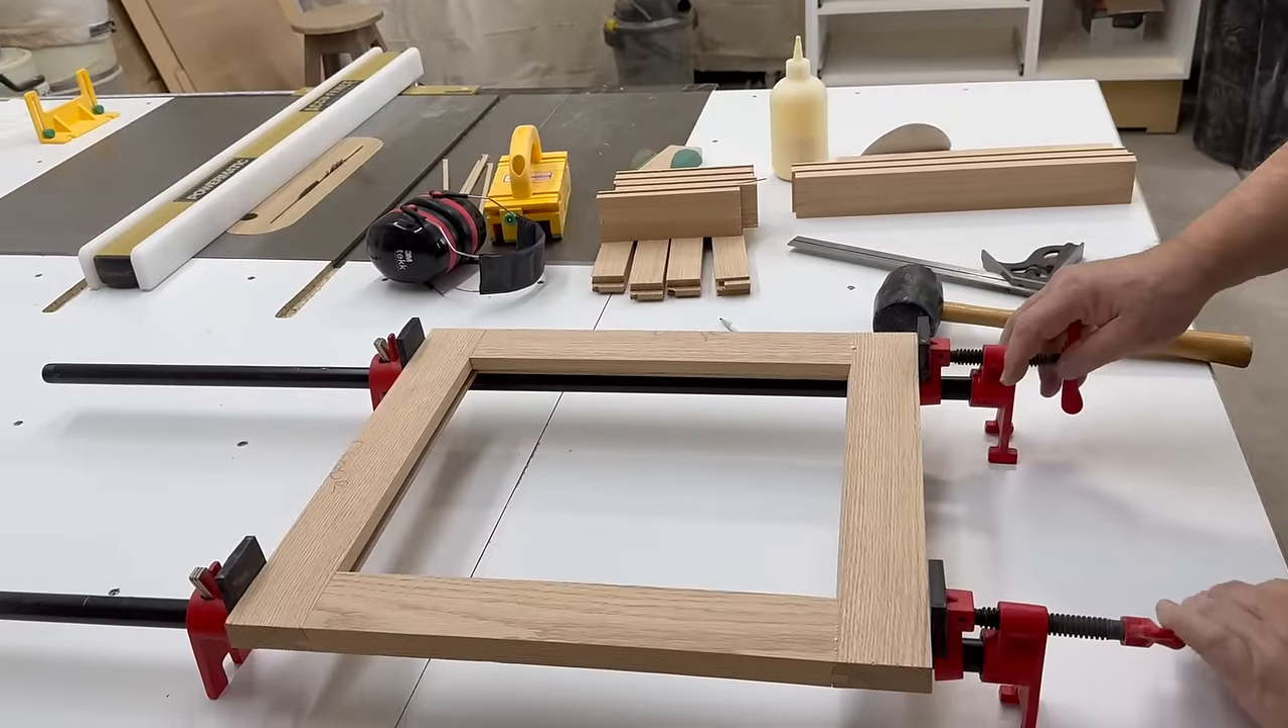There's one of our glass doors all glued together.